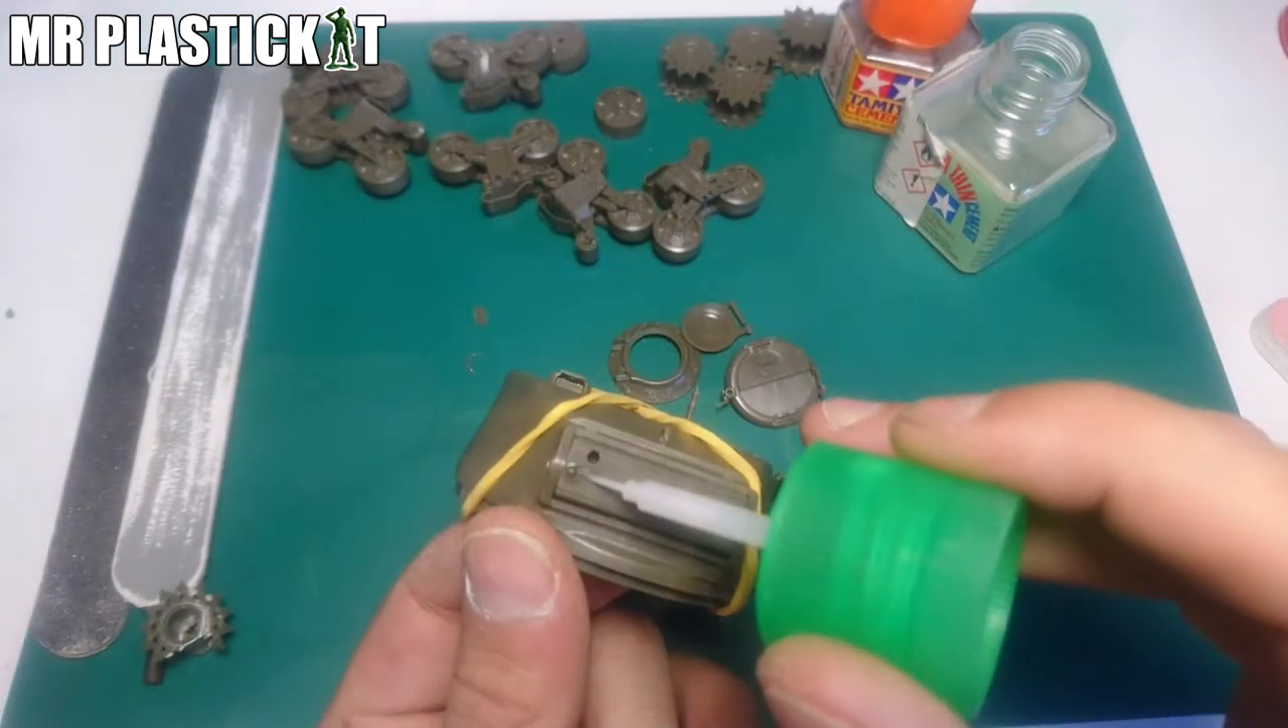J'ai mis un petit élastique pour tenir la tourelle.